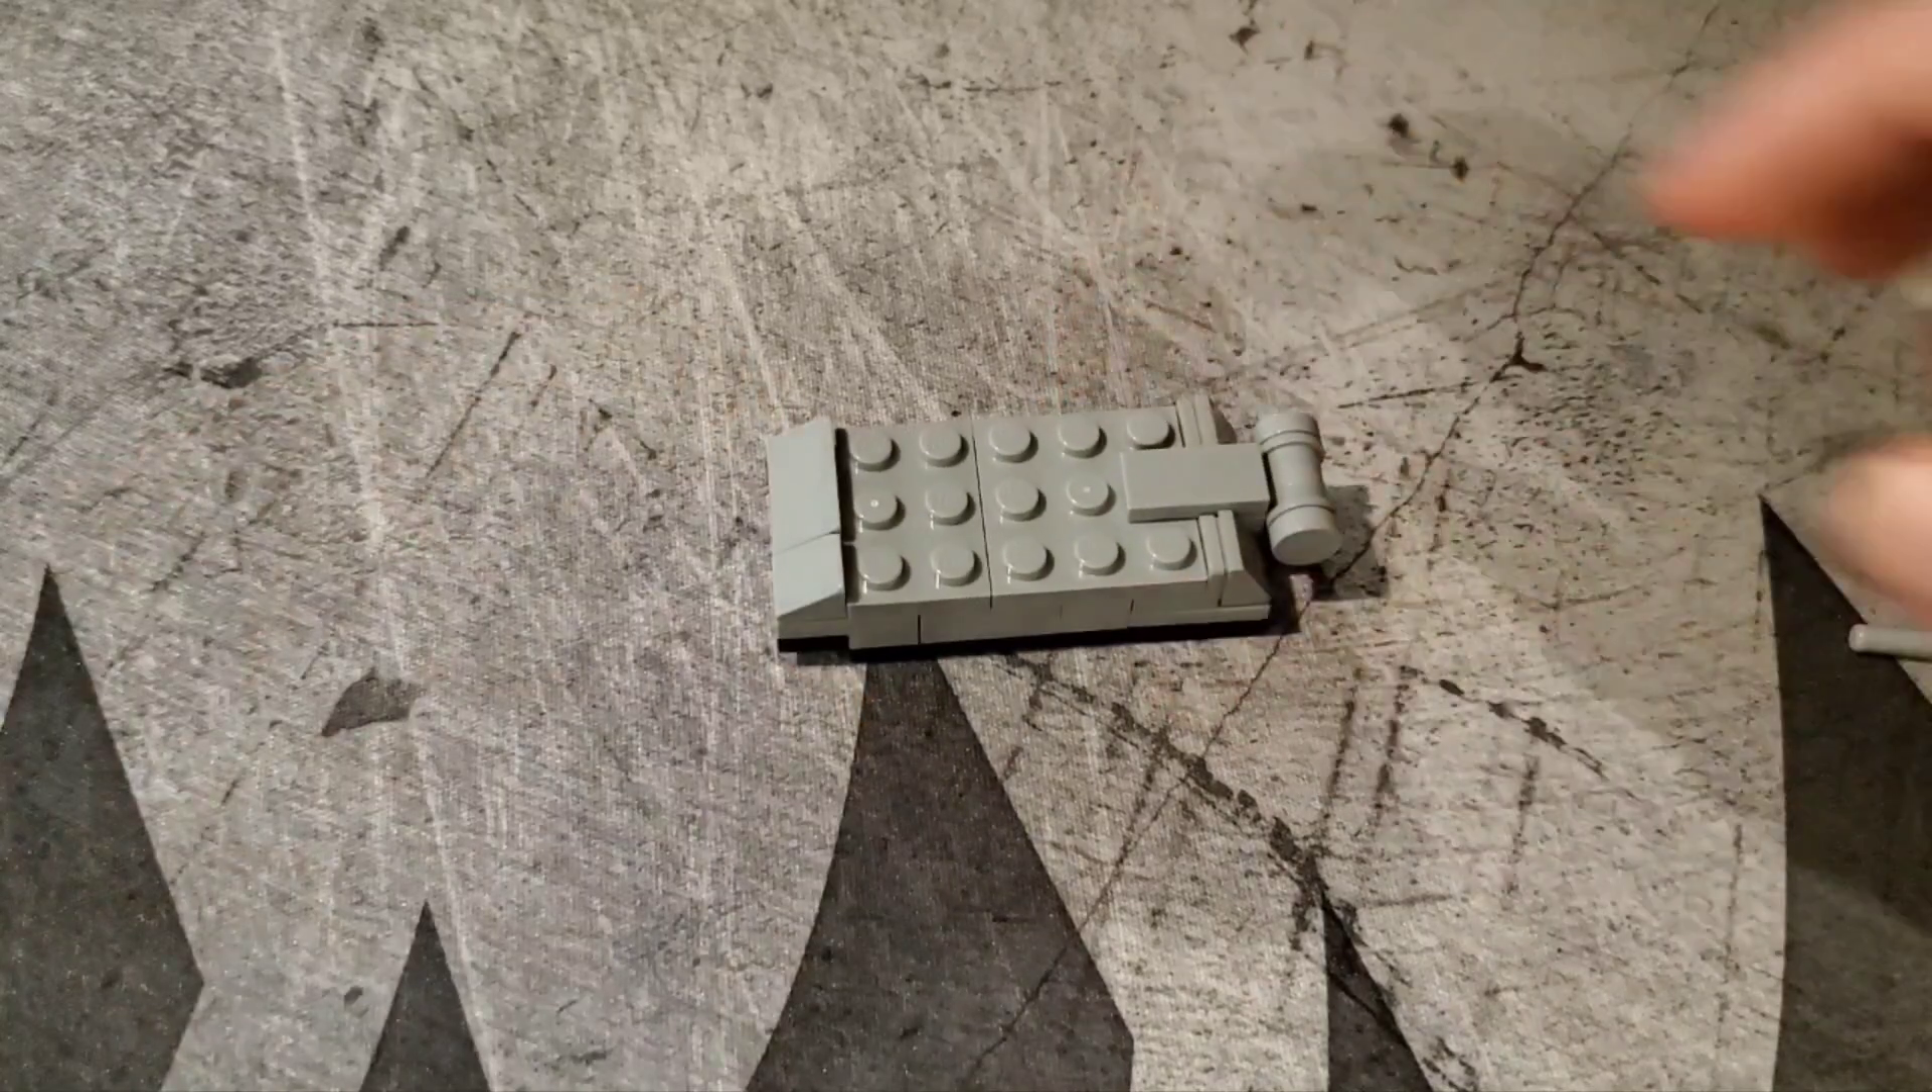So the fuel drum sticks out a little bit too much, but it's not too bad.